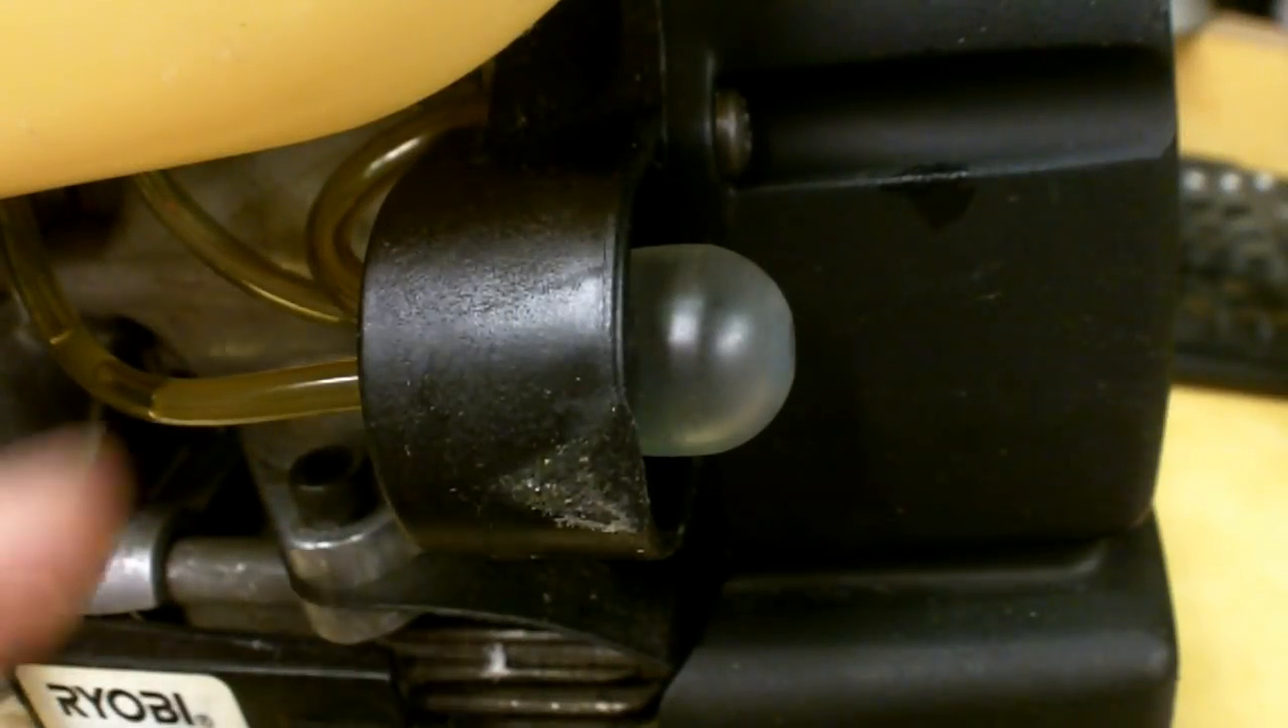Well all right that bulb fit in there like it was meant to be there.